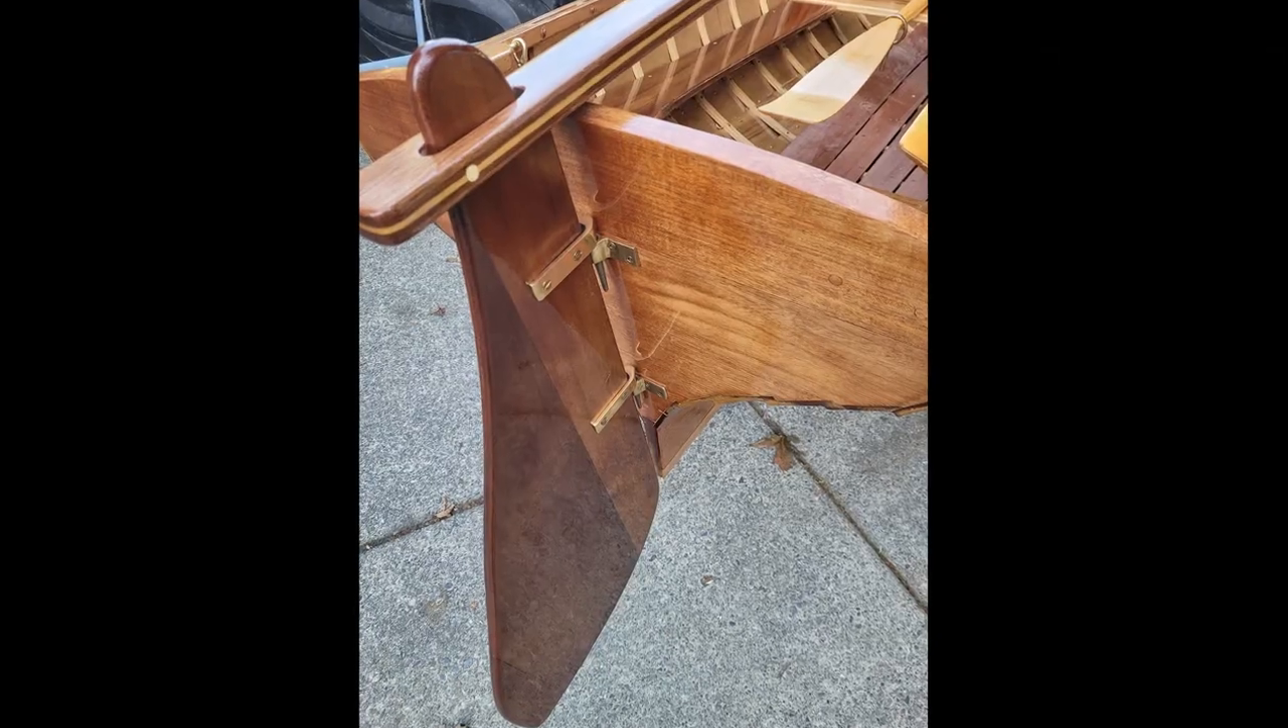With the tiller in place we've got a very nice looking bronze setup of gudgeons and pintles for the acorn skiff along with the rudder and tiller.